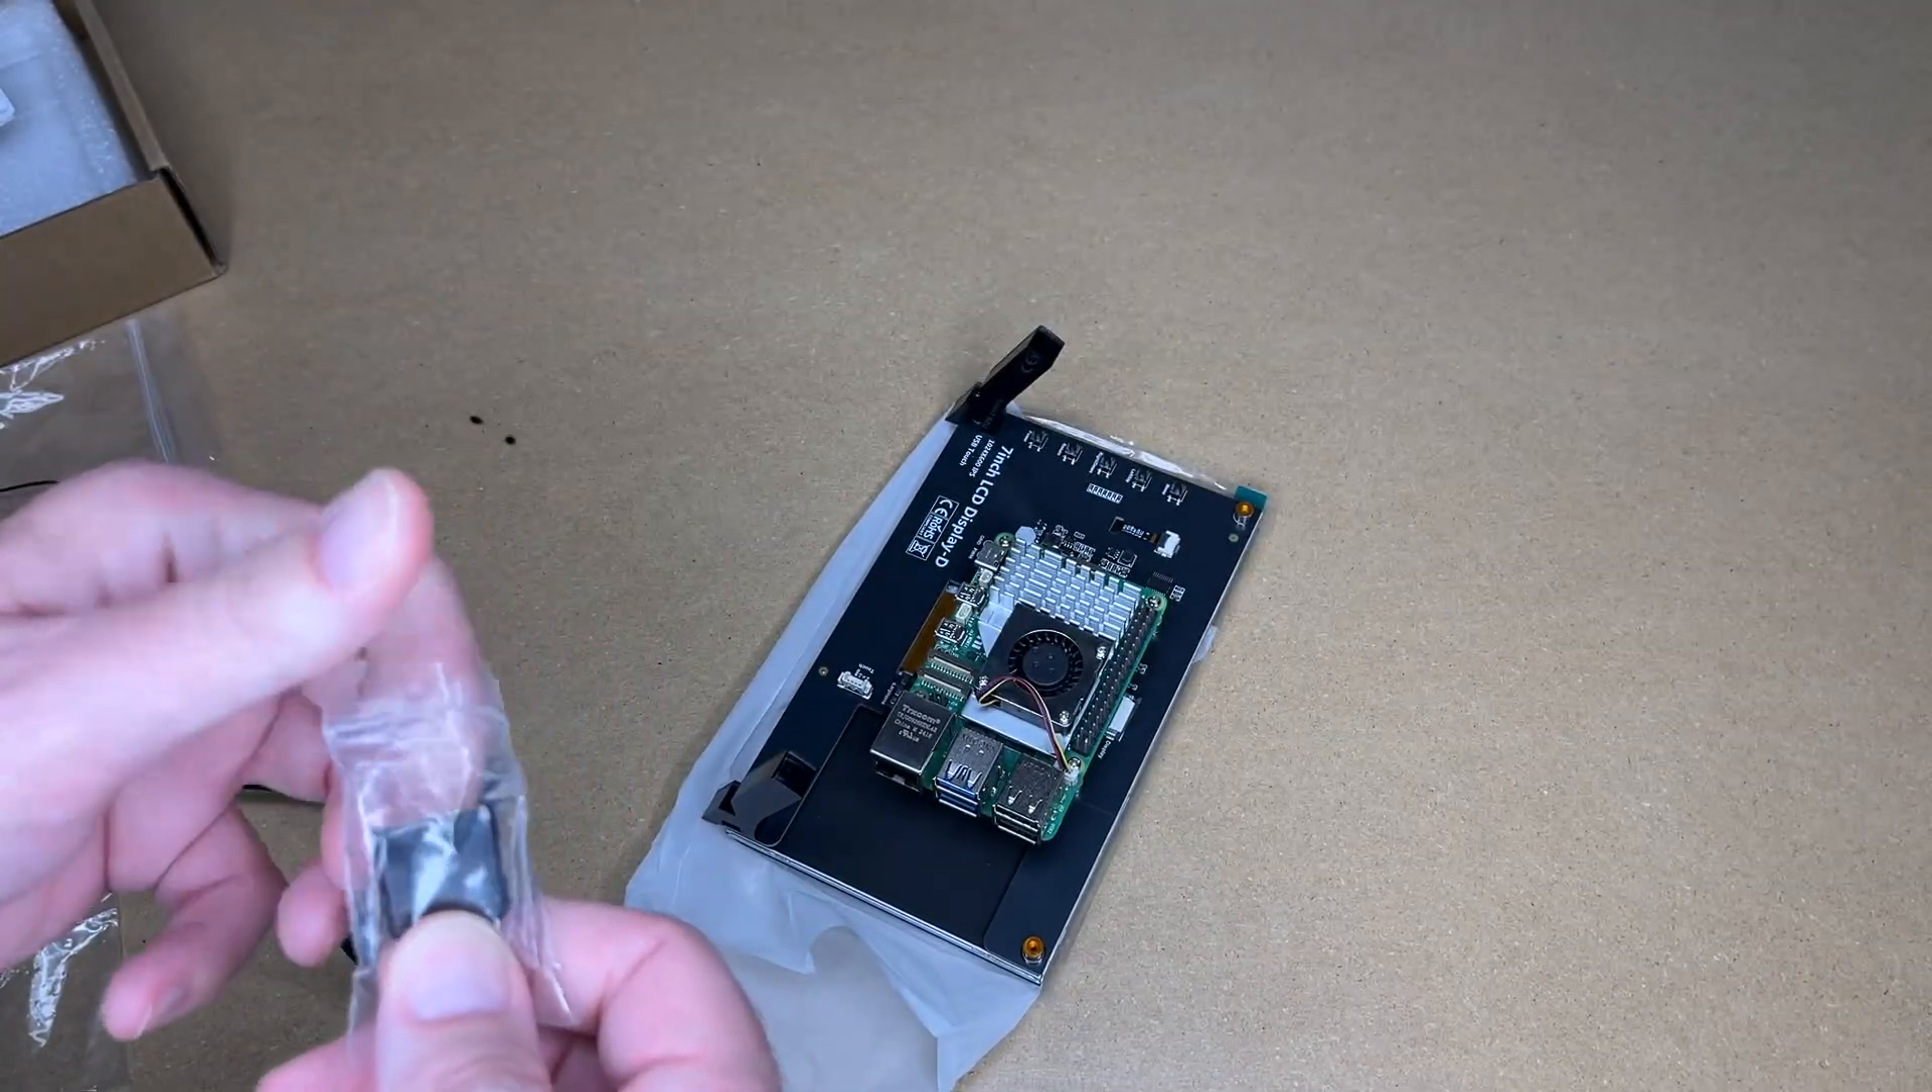Okay, so we have the Pi mounted.